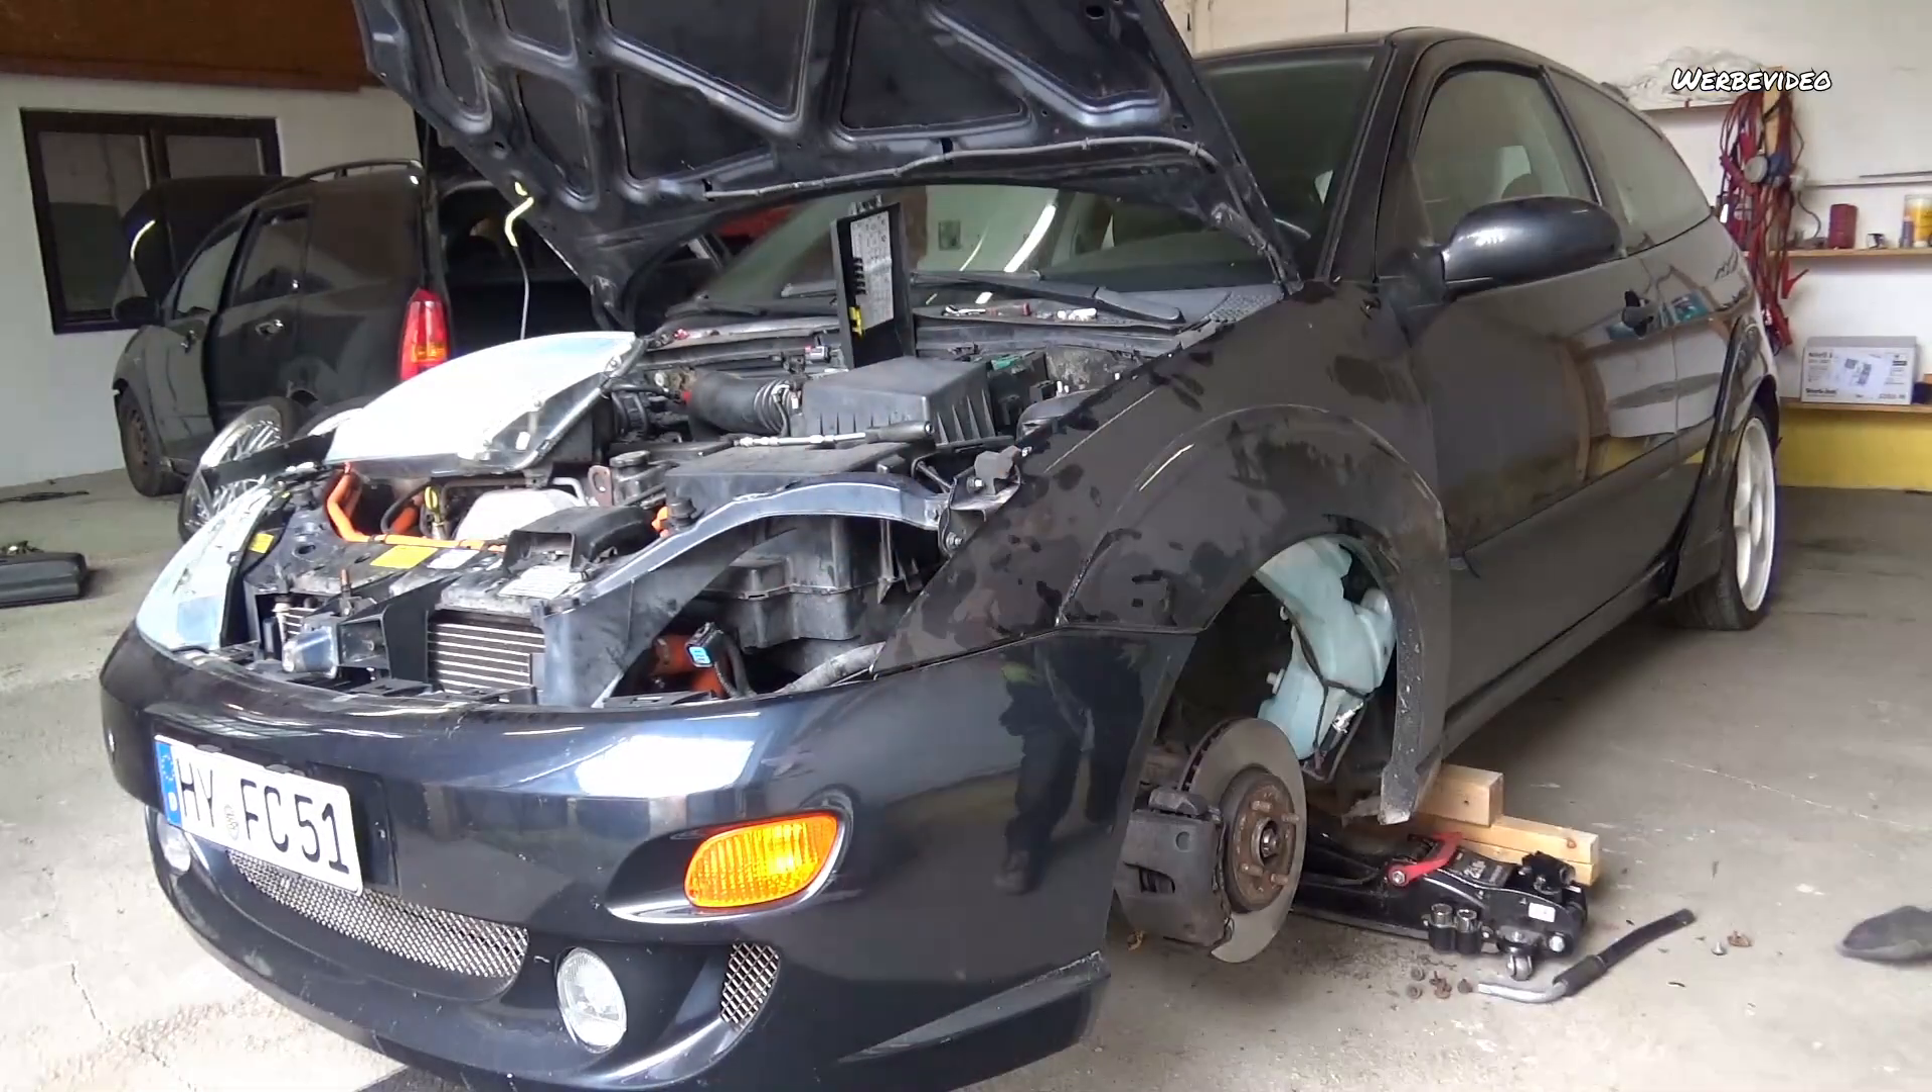Ihr habt es gerade gesehen, neuer Kotflügel ist schon wieder dran.